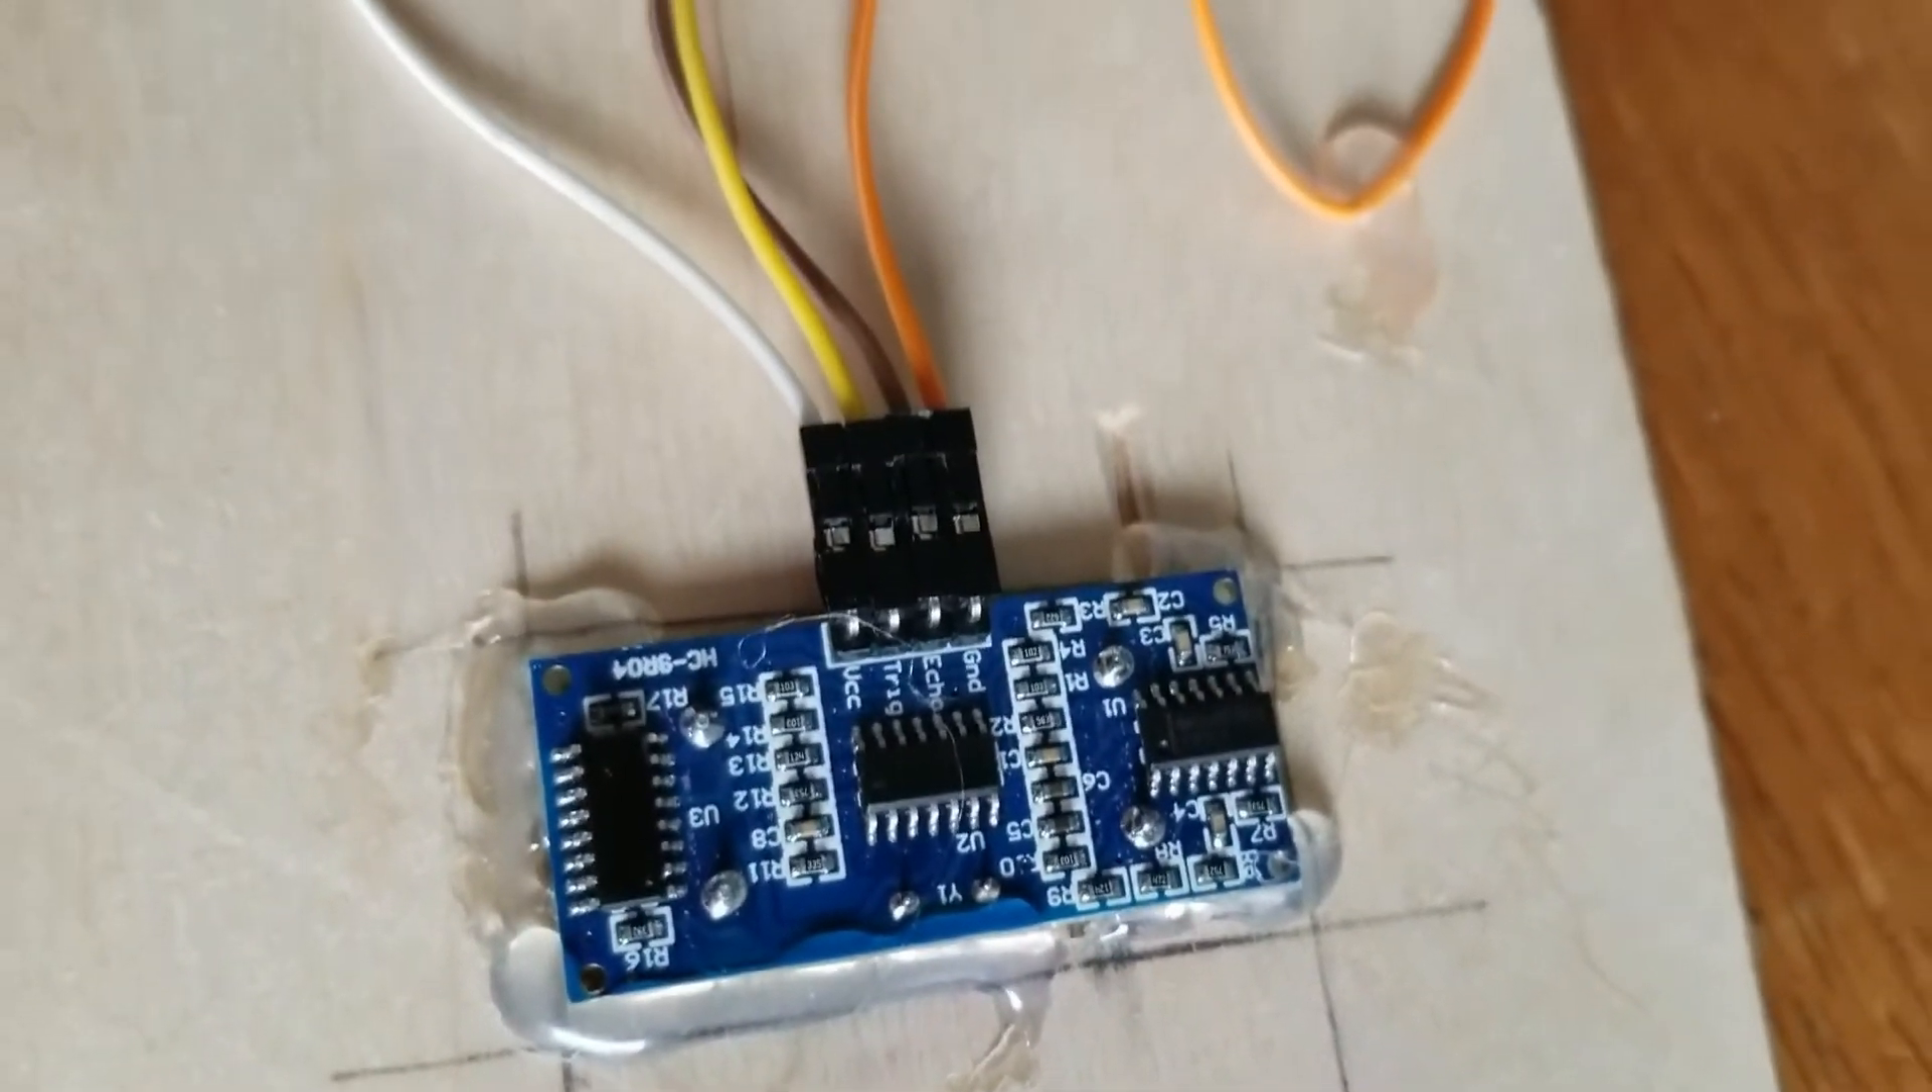Here's a look at the sensor after it's been glued in place here.